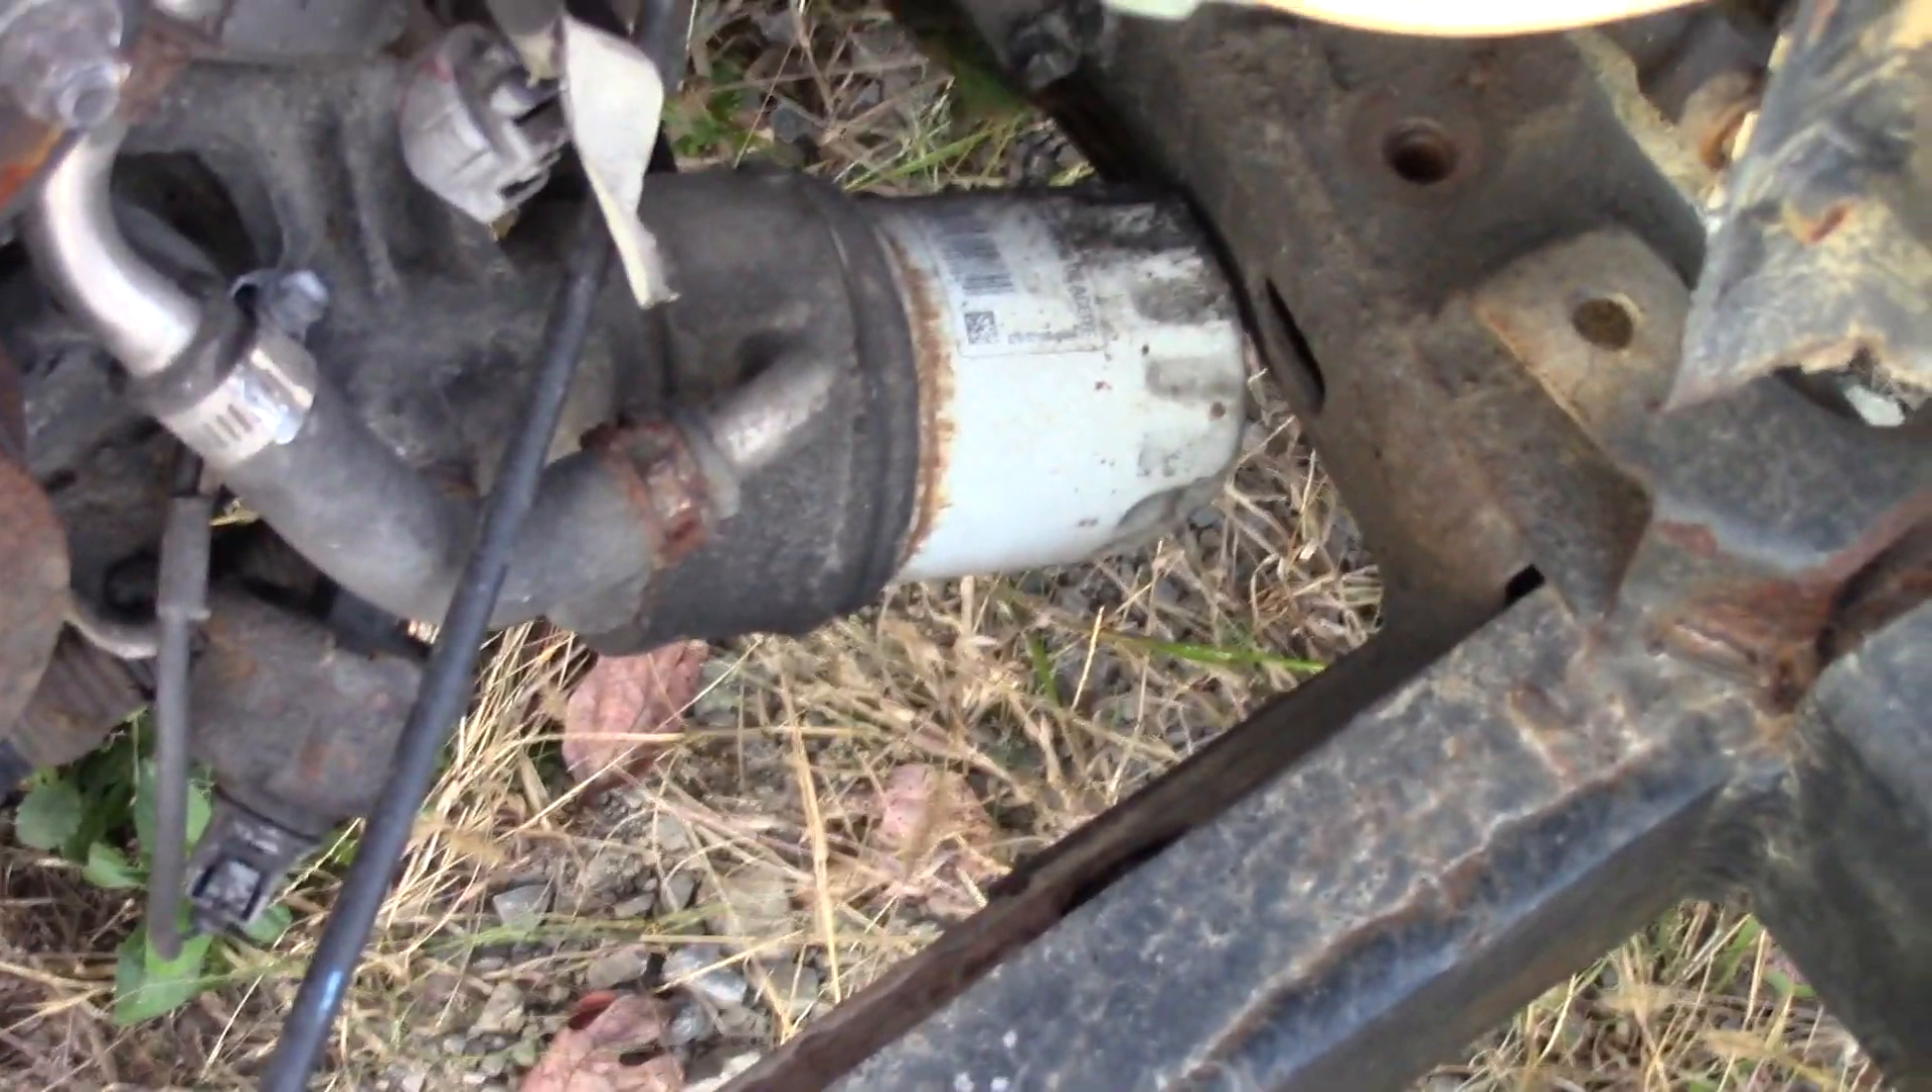If you look down here oil filters right up against the frame rail that's gonna have to be fixed.